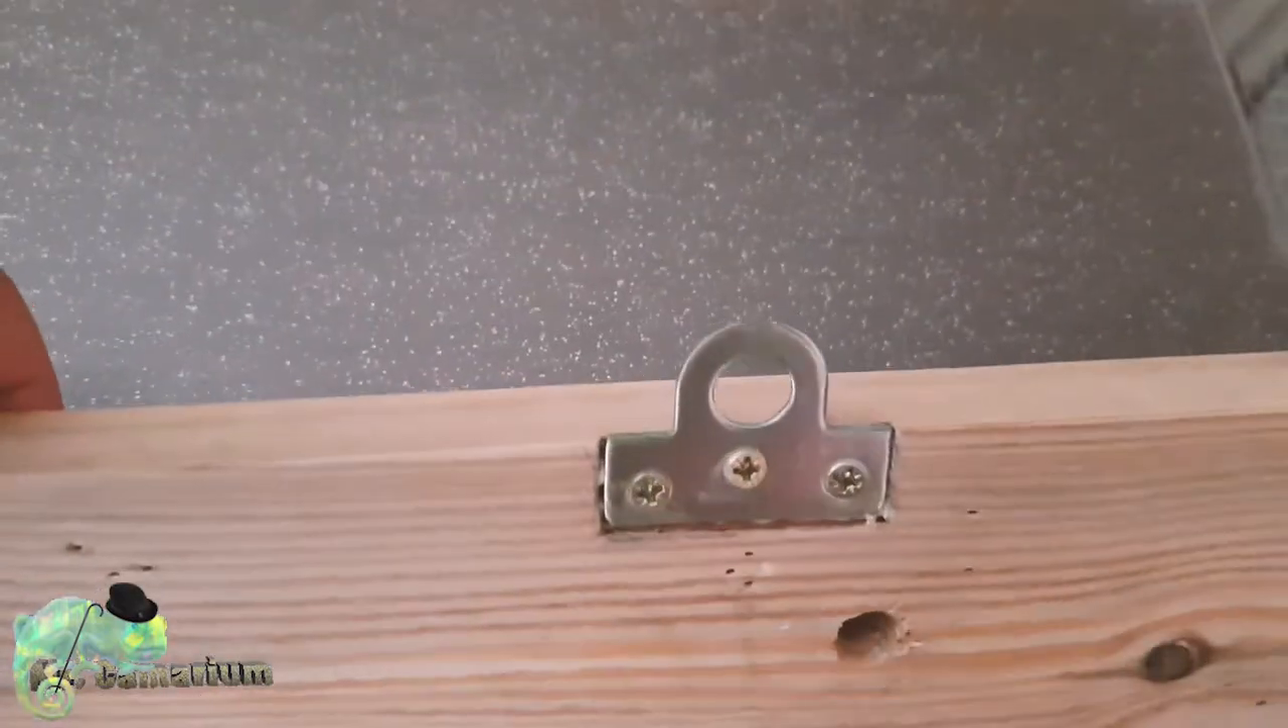Adesso ha fissato anche gli anelli con le viti.